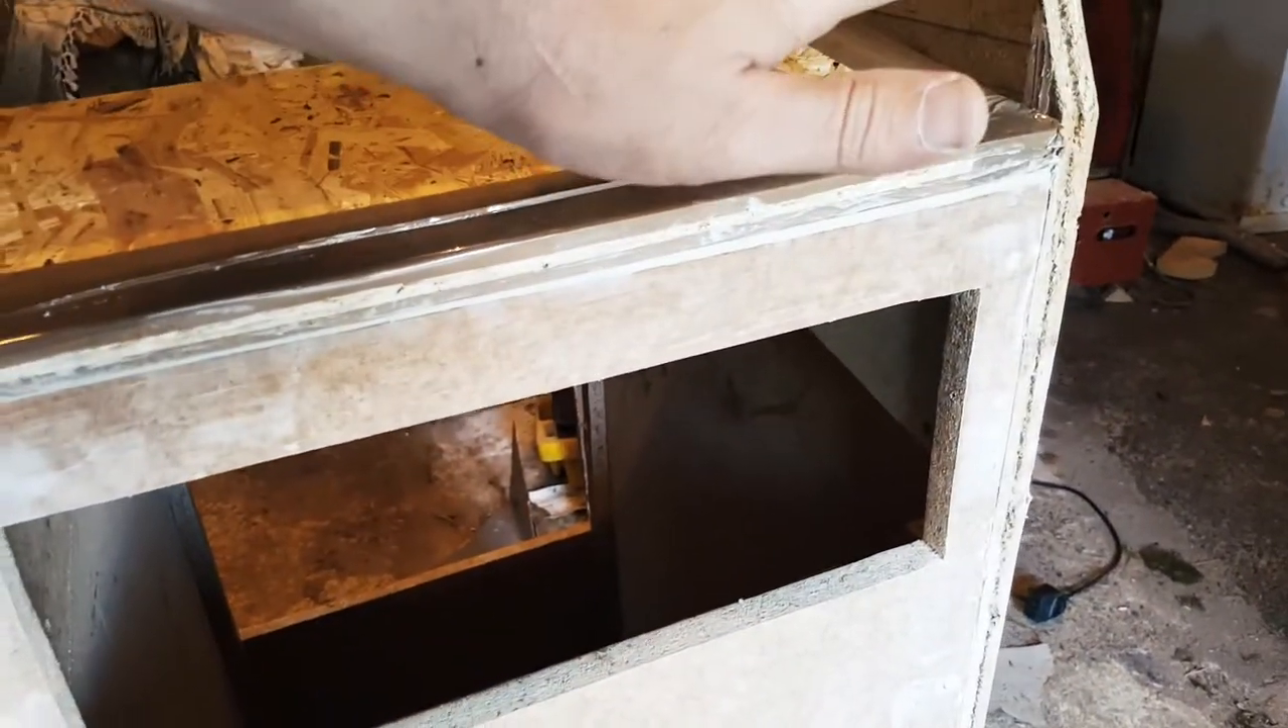So I've put my top um on here.